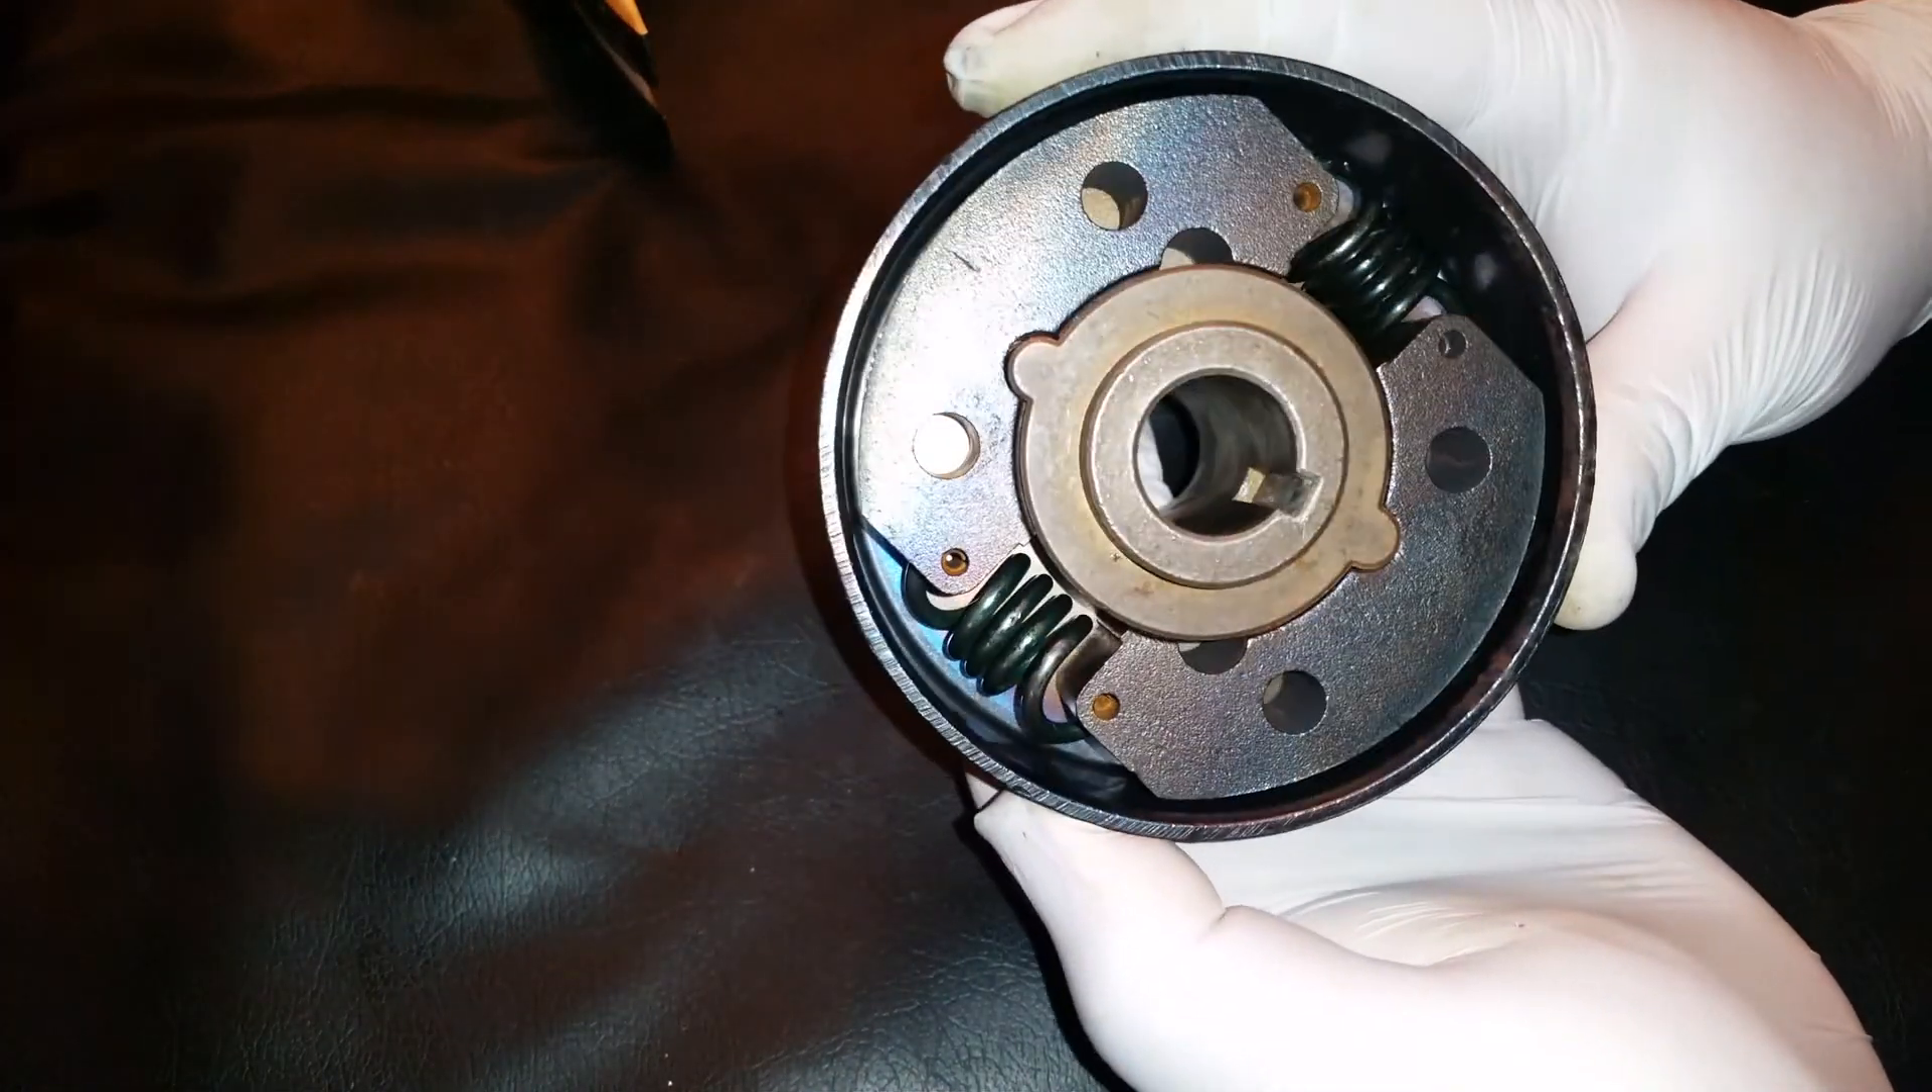And you've got your springs all nice and installed.